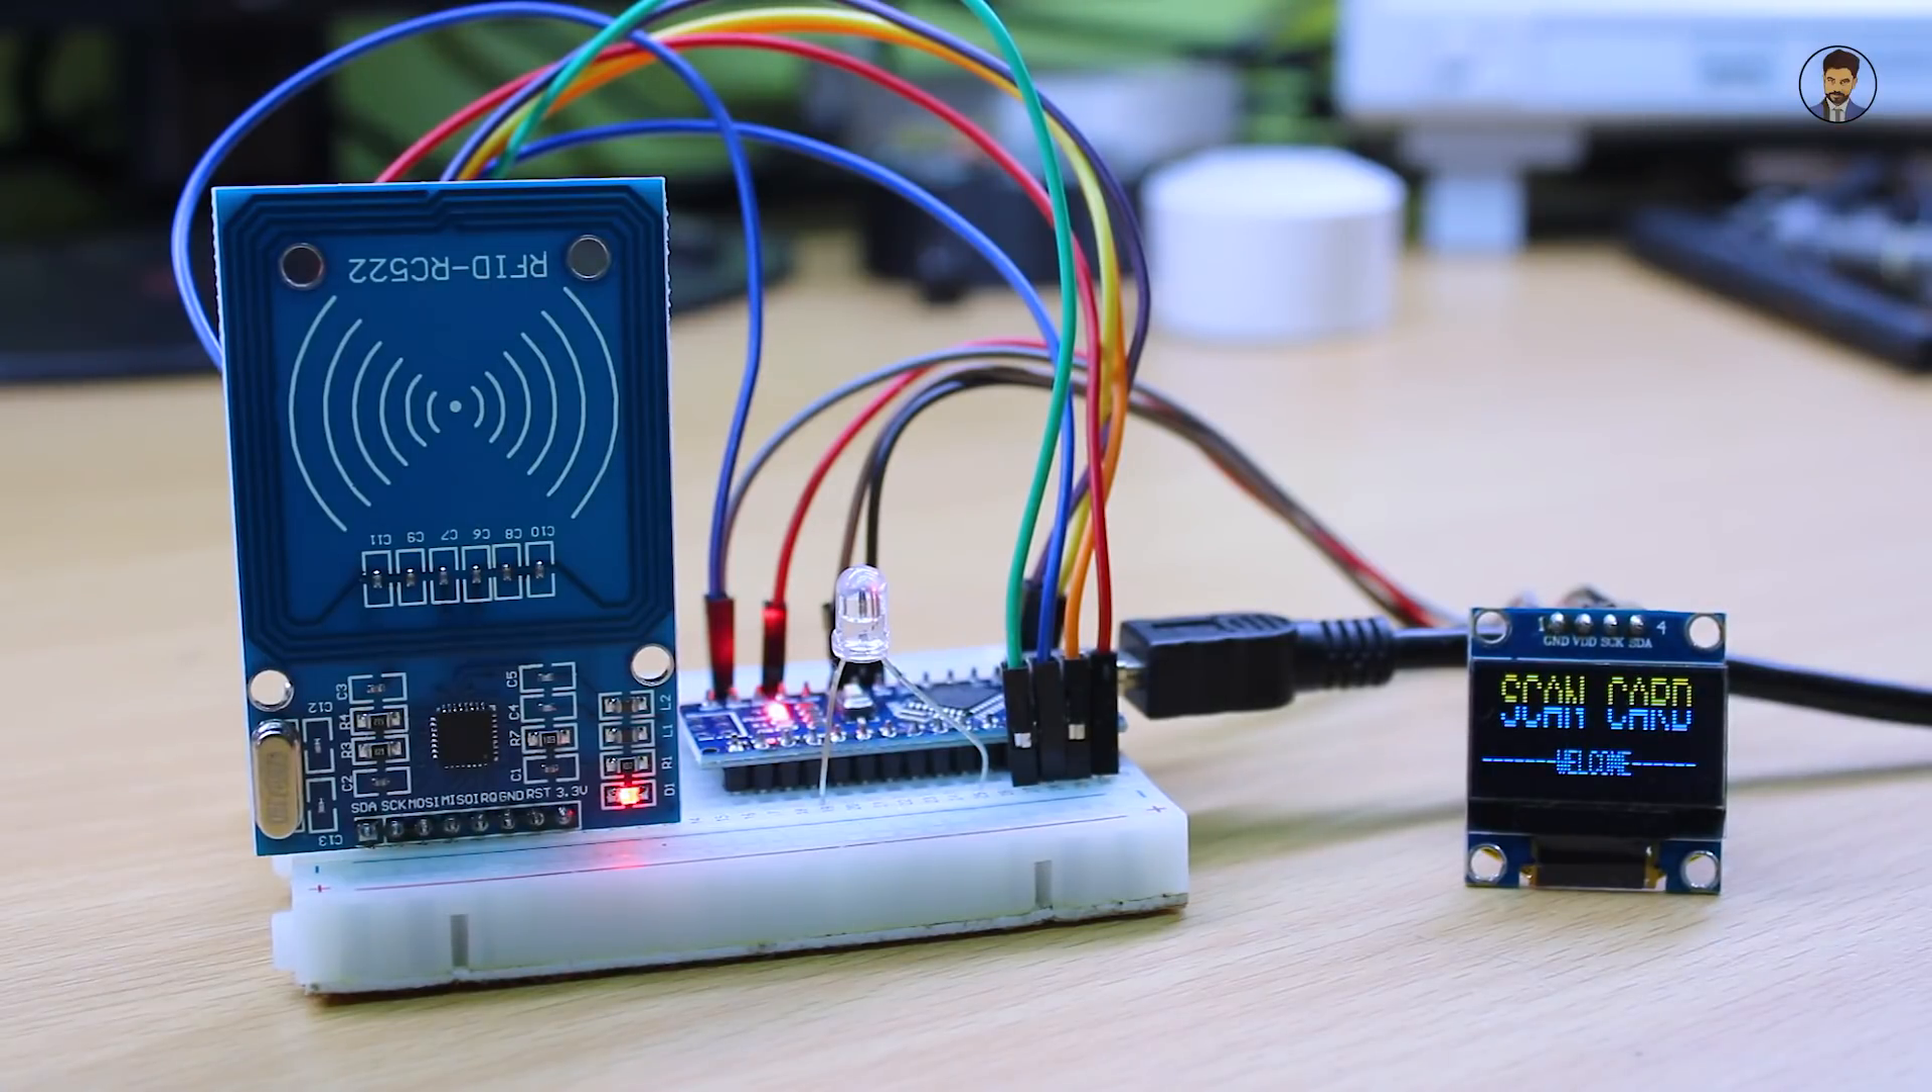आउटपुट पर हमने एक LED लगा दिया है।